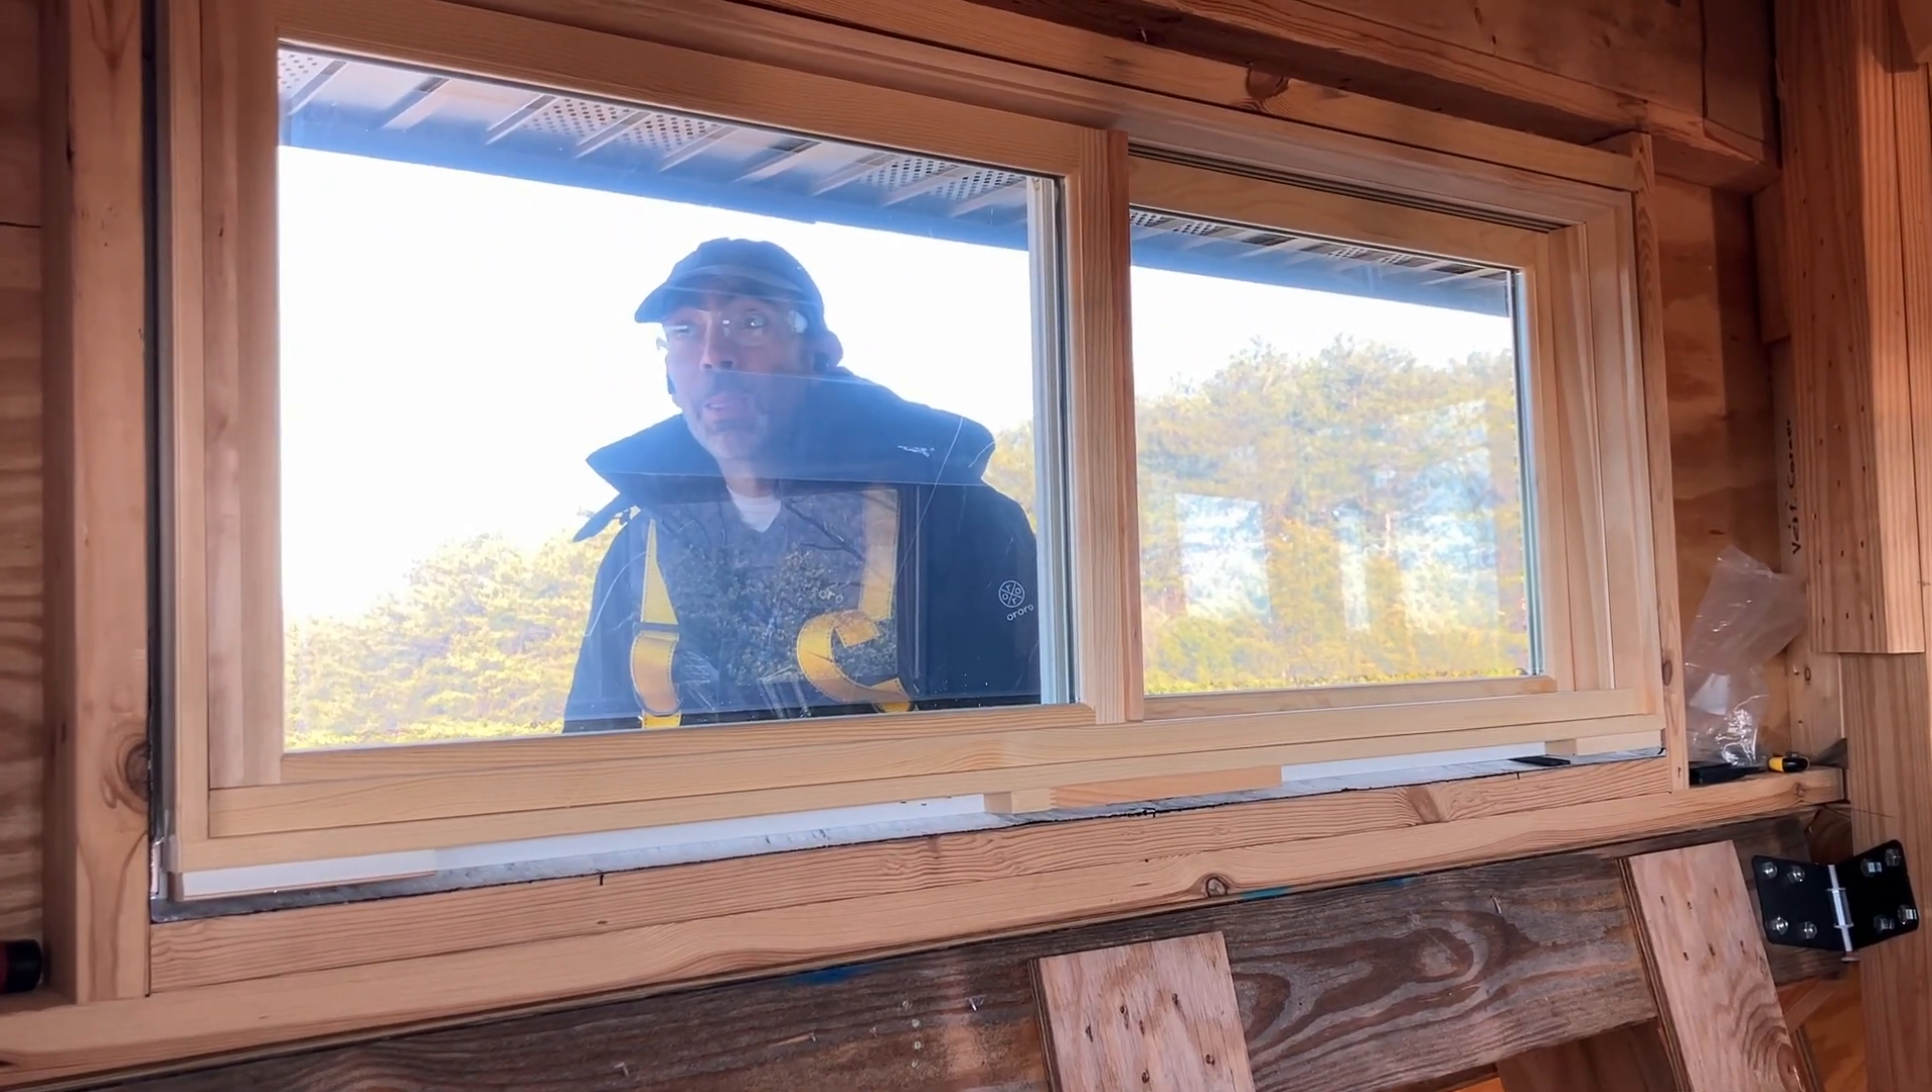Okay the window's in now it just needs a lot of nails.